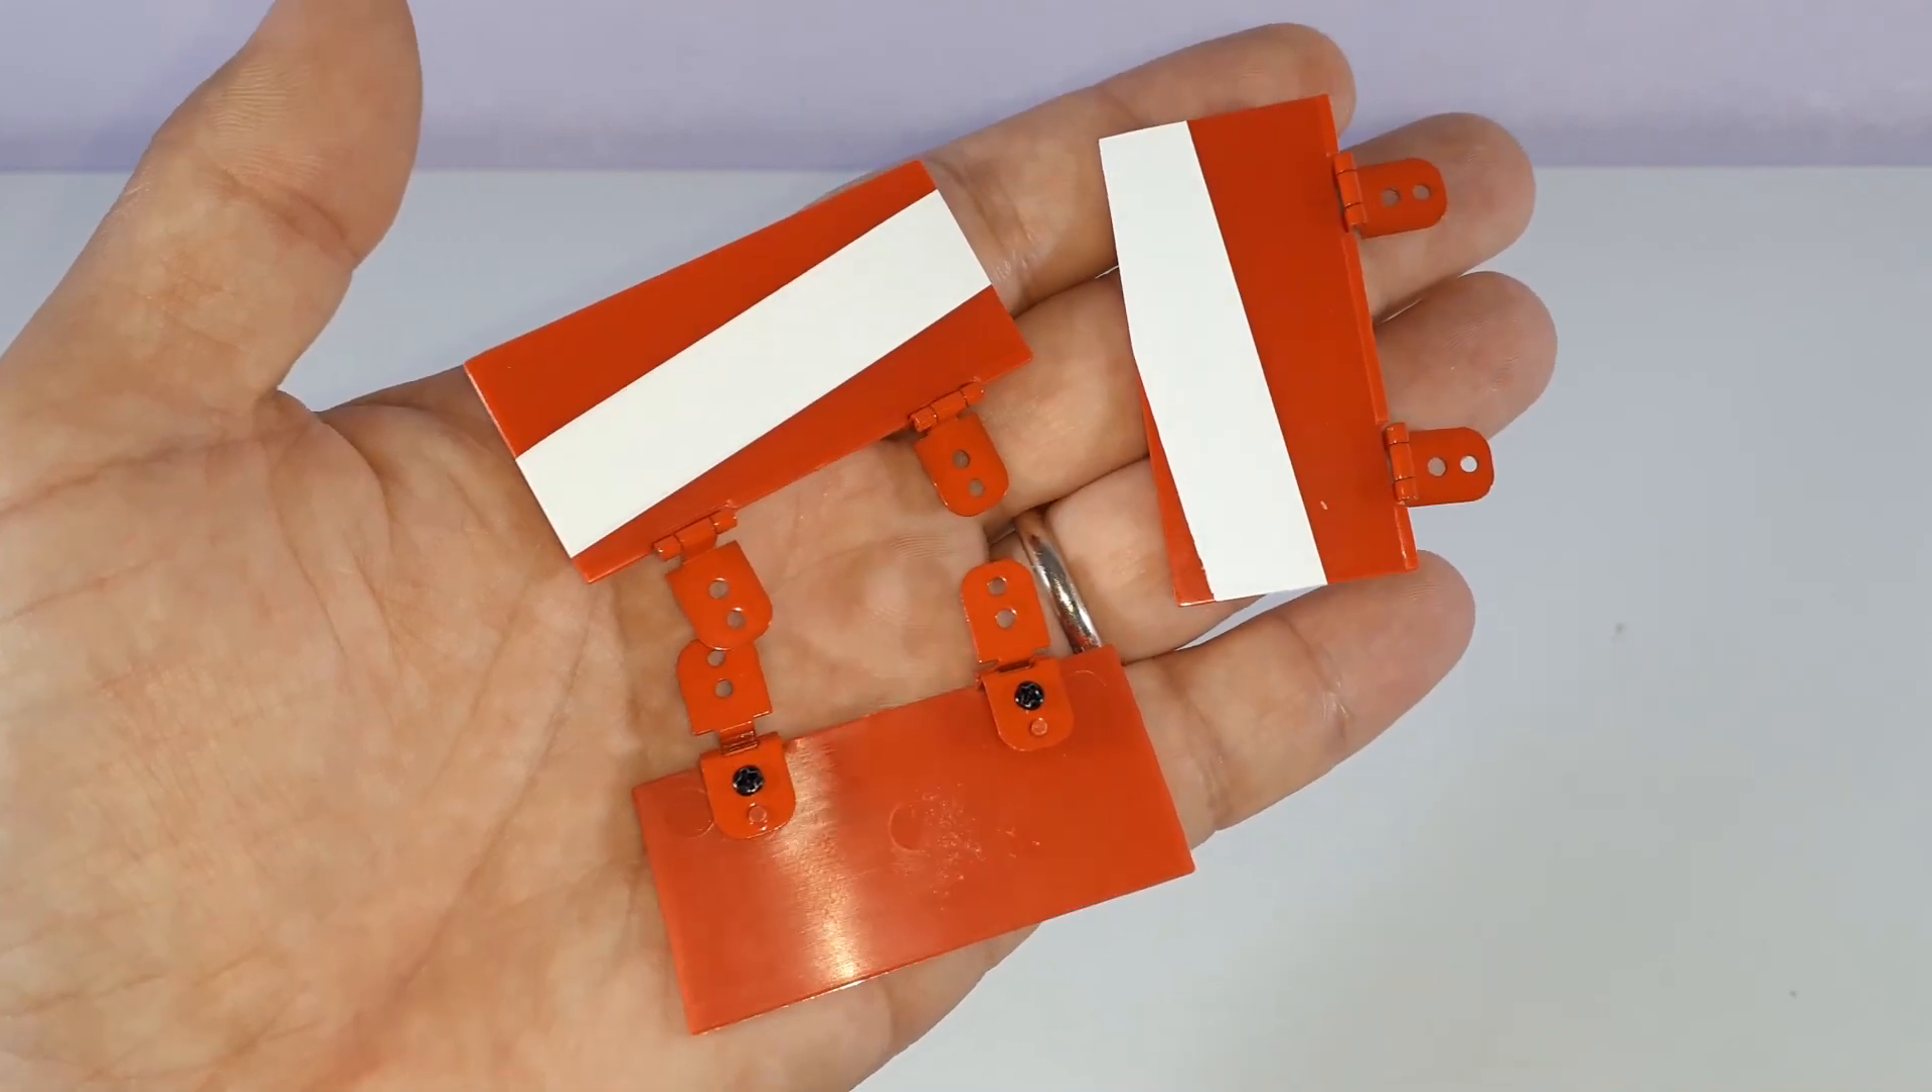Ed eccoli qui i tre portelloni completi di cerniere pronti per essere installati sul pannello anteriore sinistro.